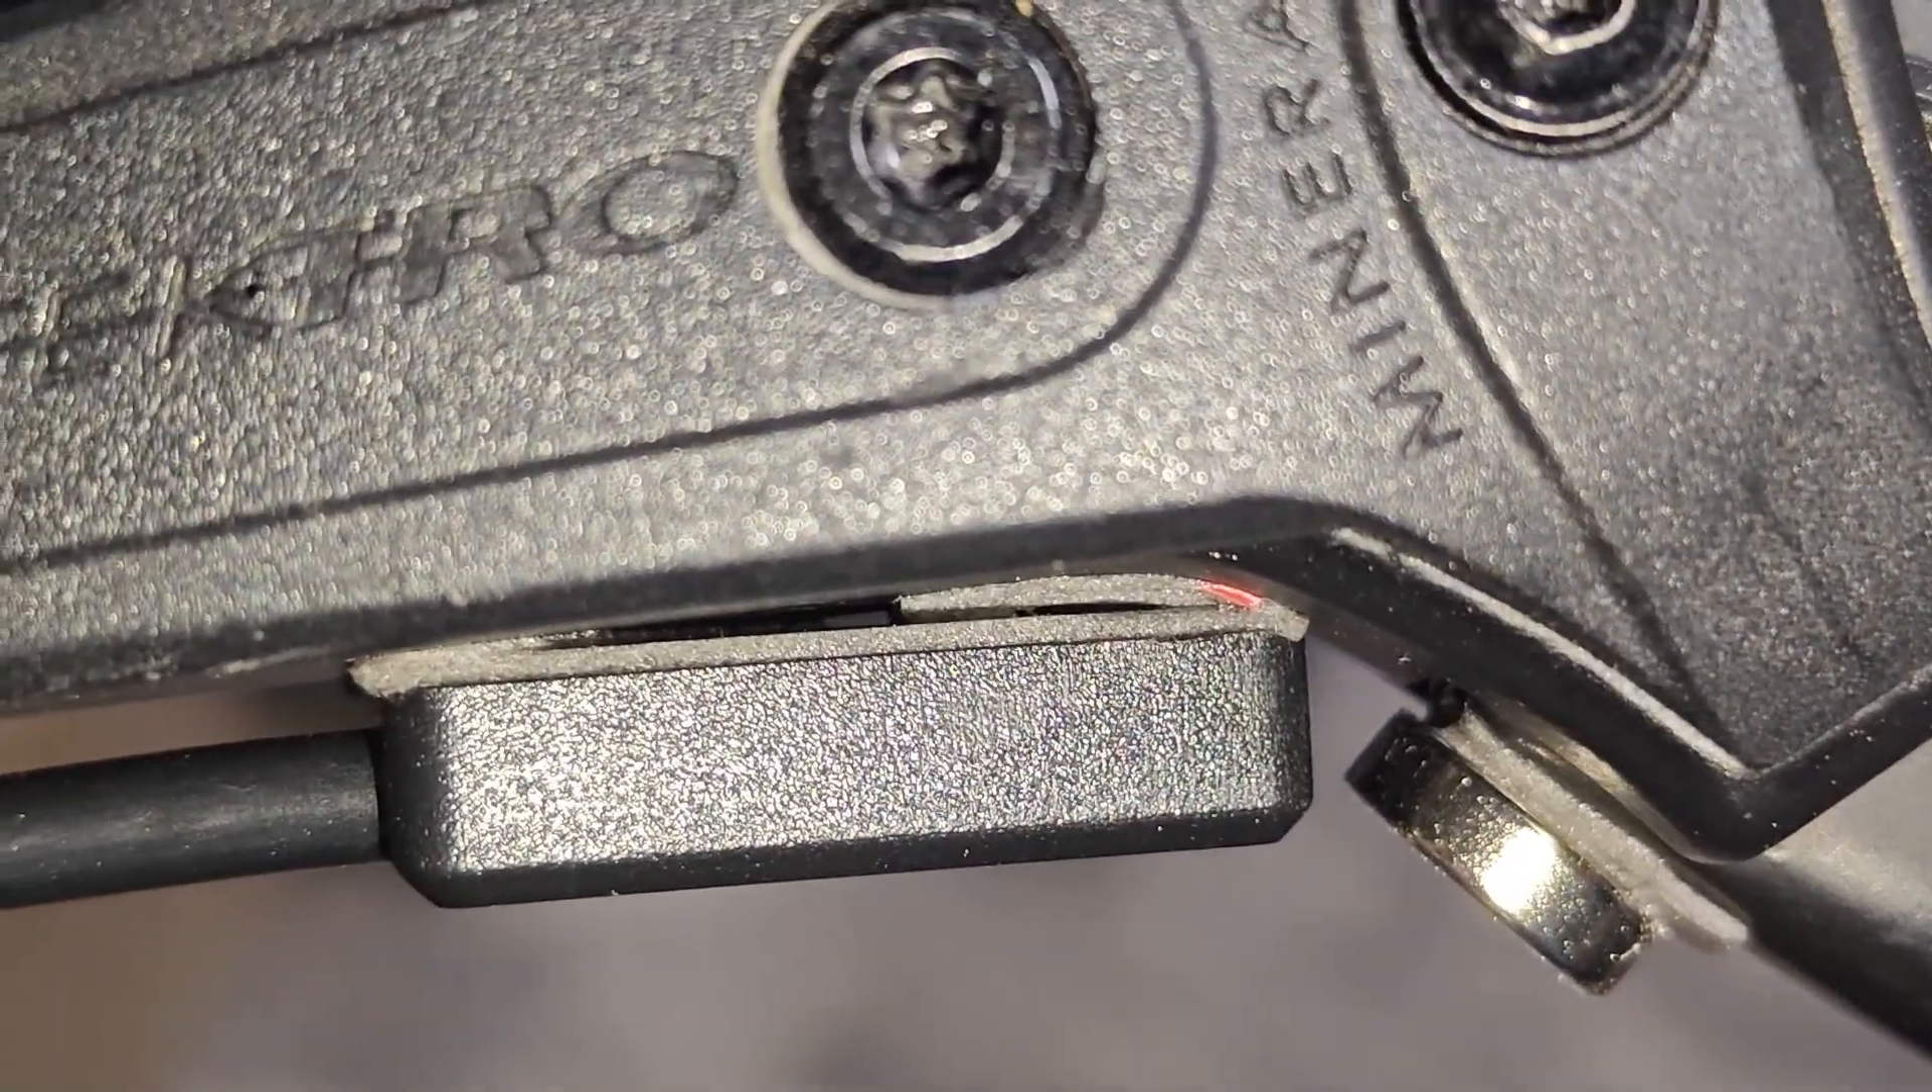Another improvement I want to make is with these brake sensors. You can see there's still a little bit of daylight in between there.